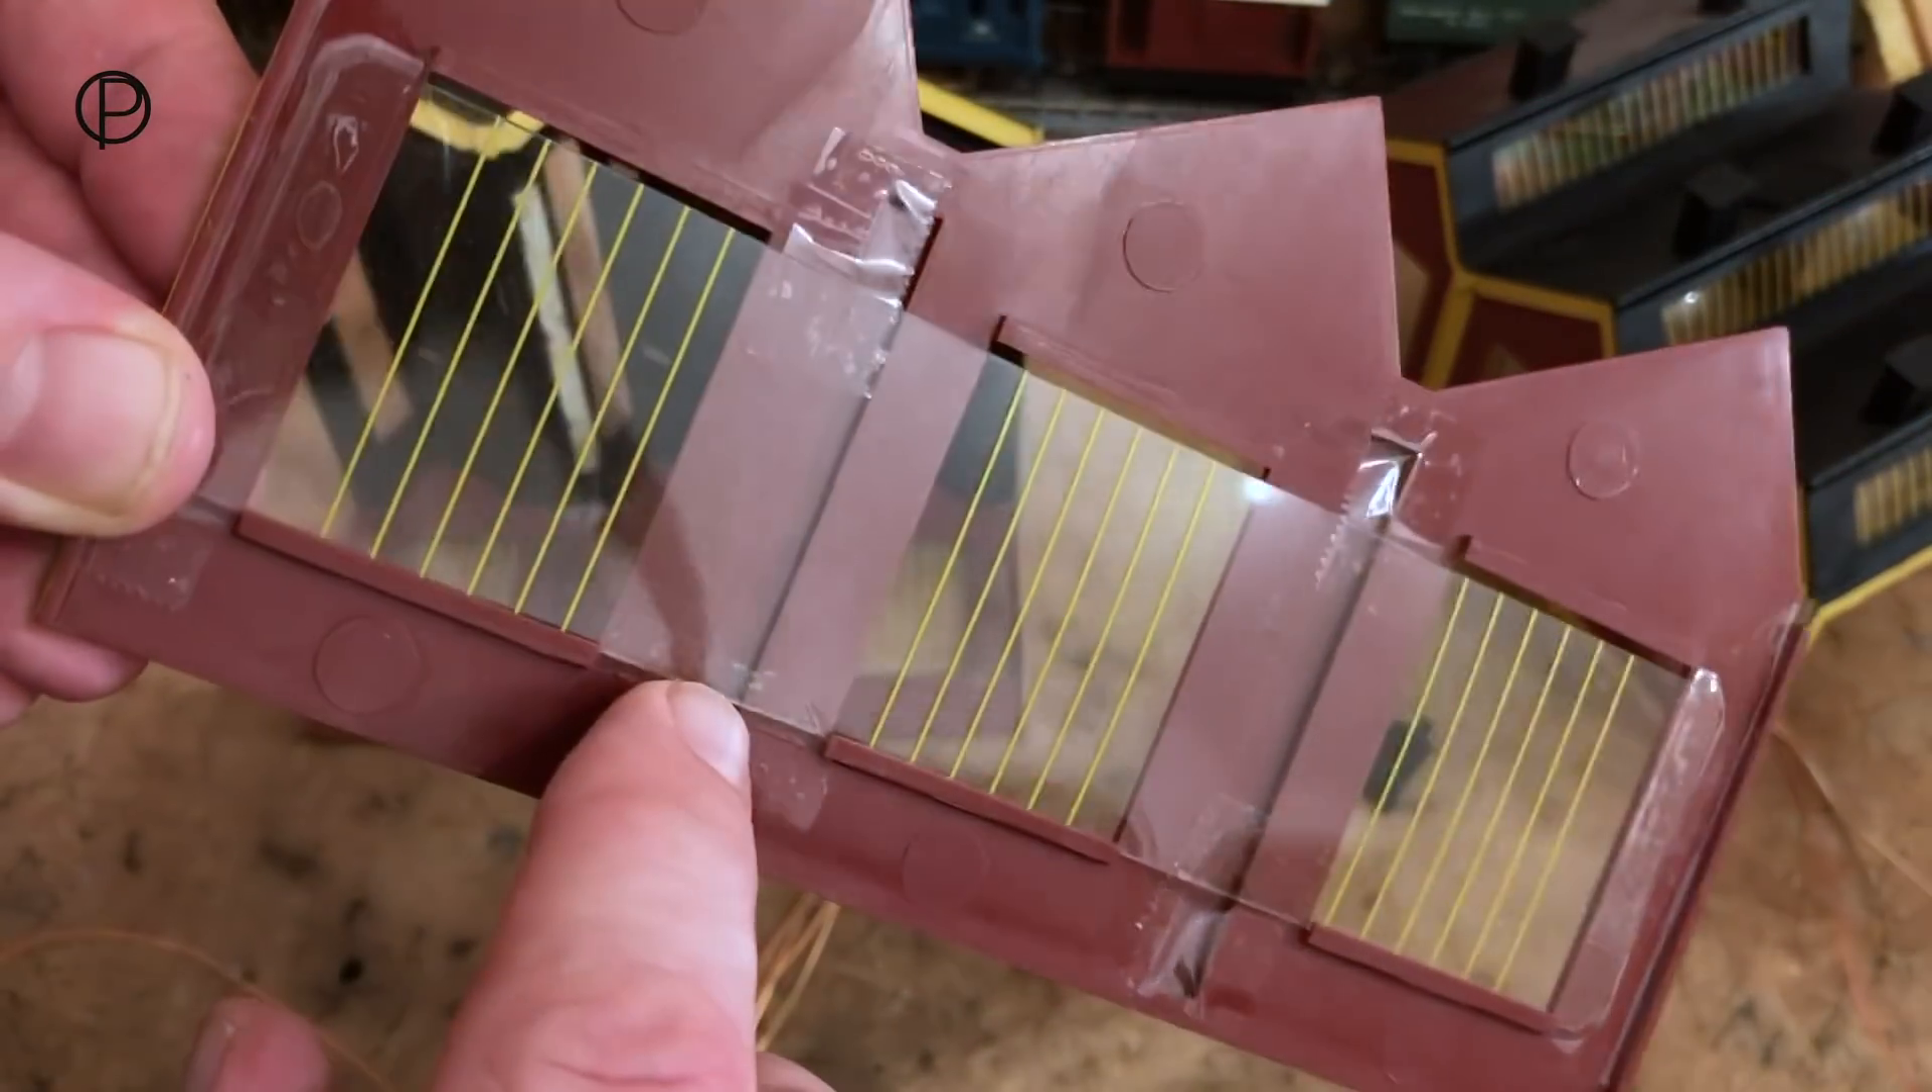So I've reattached the glazing strip as best I can given that it shrunk slightly.